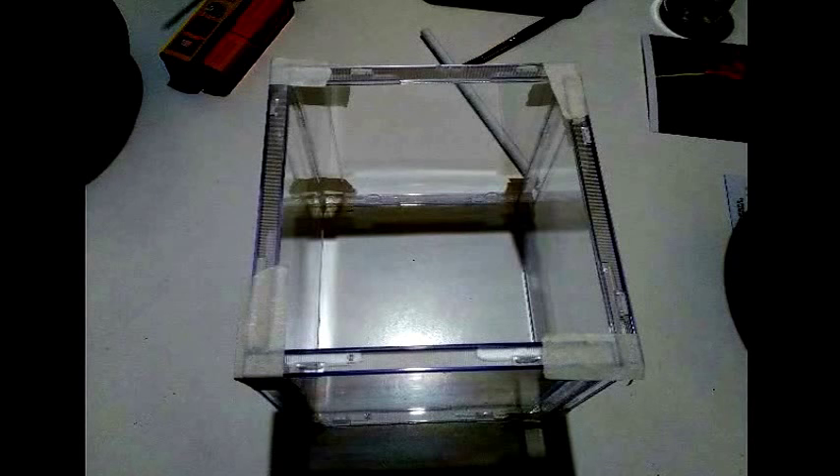This is how it looks after we stick all the four CD covers to each other.